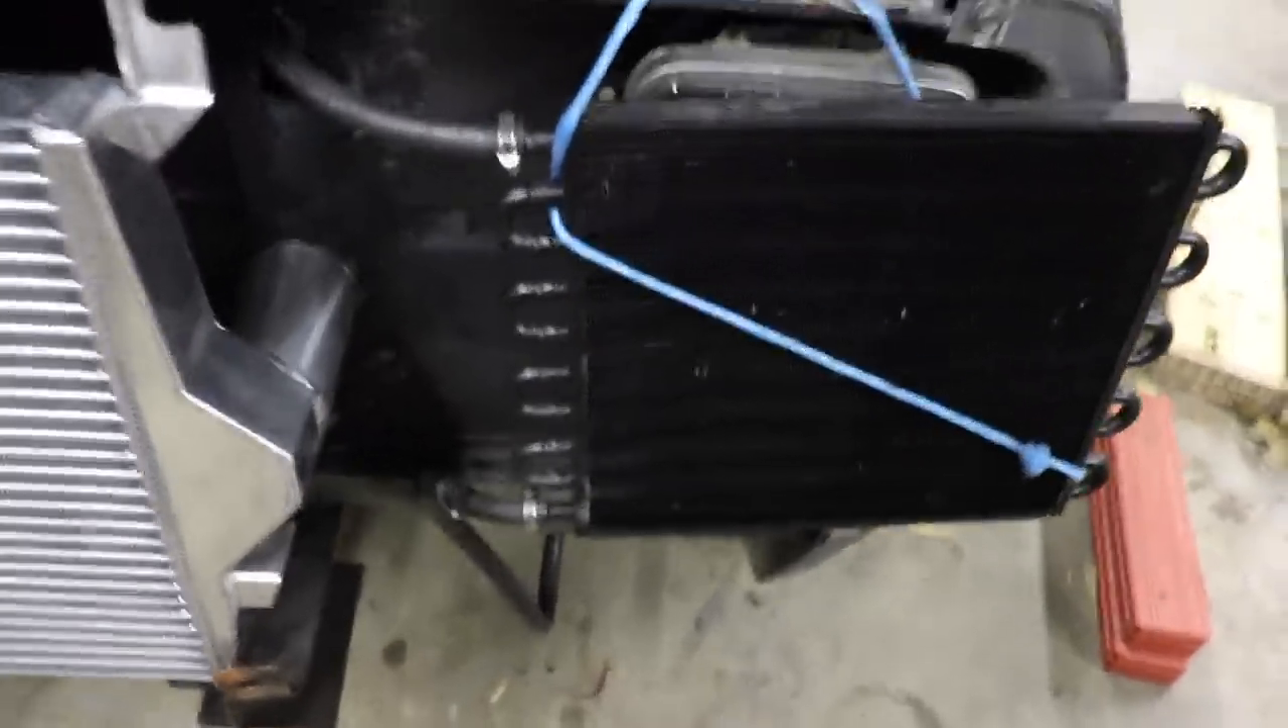Then also this support kind of on this side right here, I guess I just have the transmission cooler hanging there on some strings.